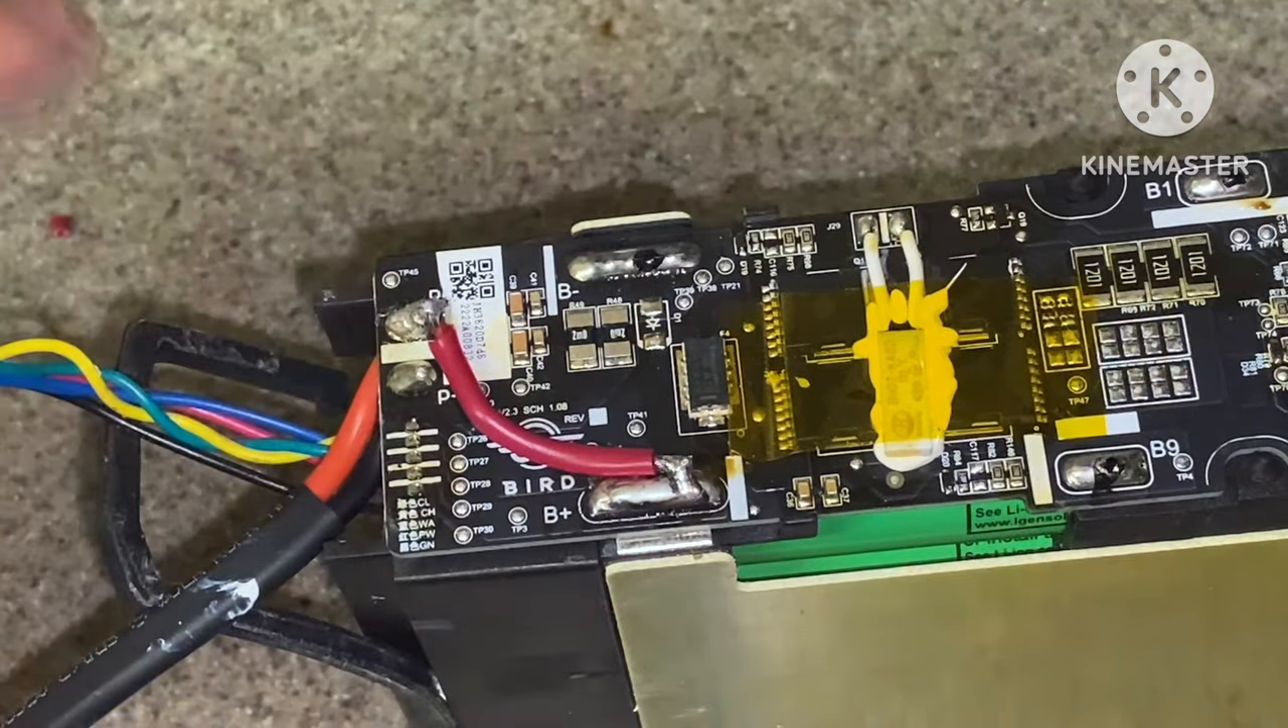There you have it b plus bridged to p plus.